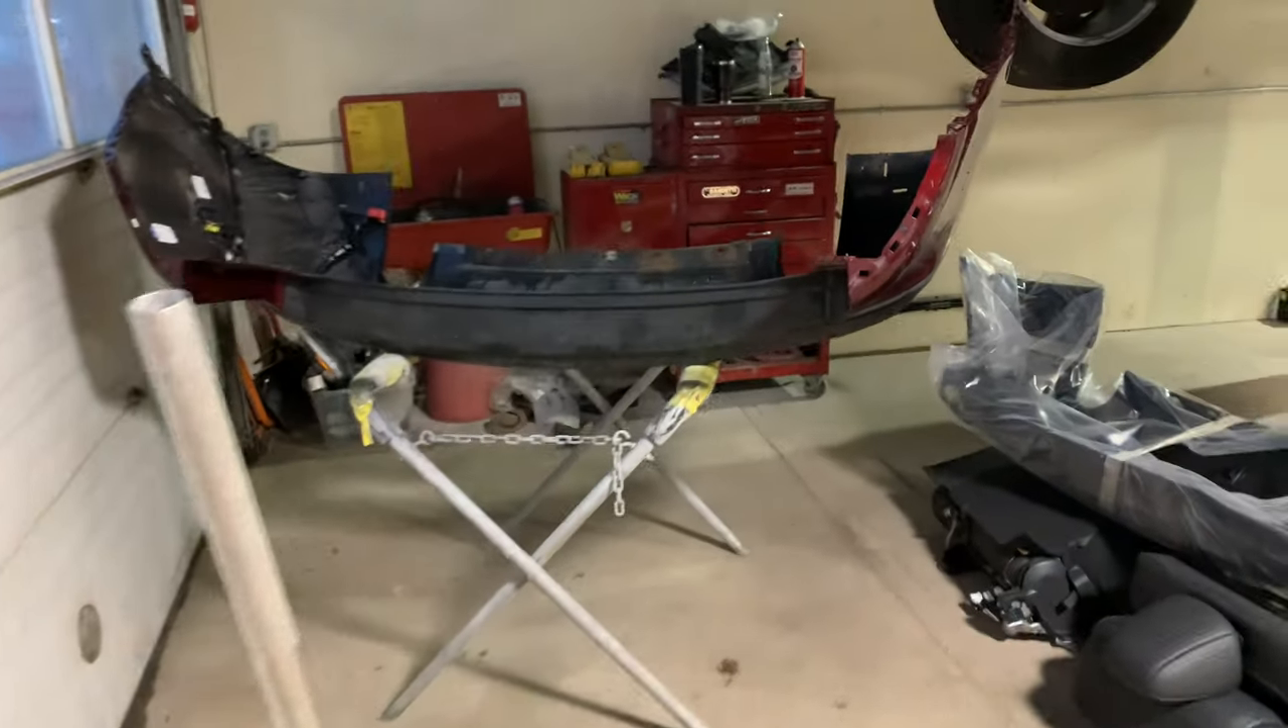Now we got the old bumper cover removed right here we got it on the stand.